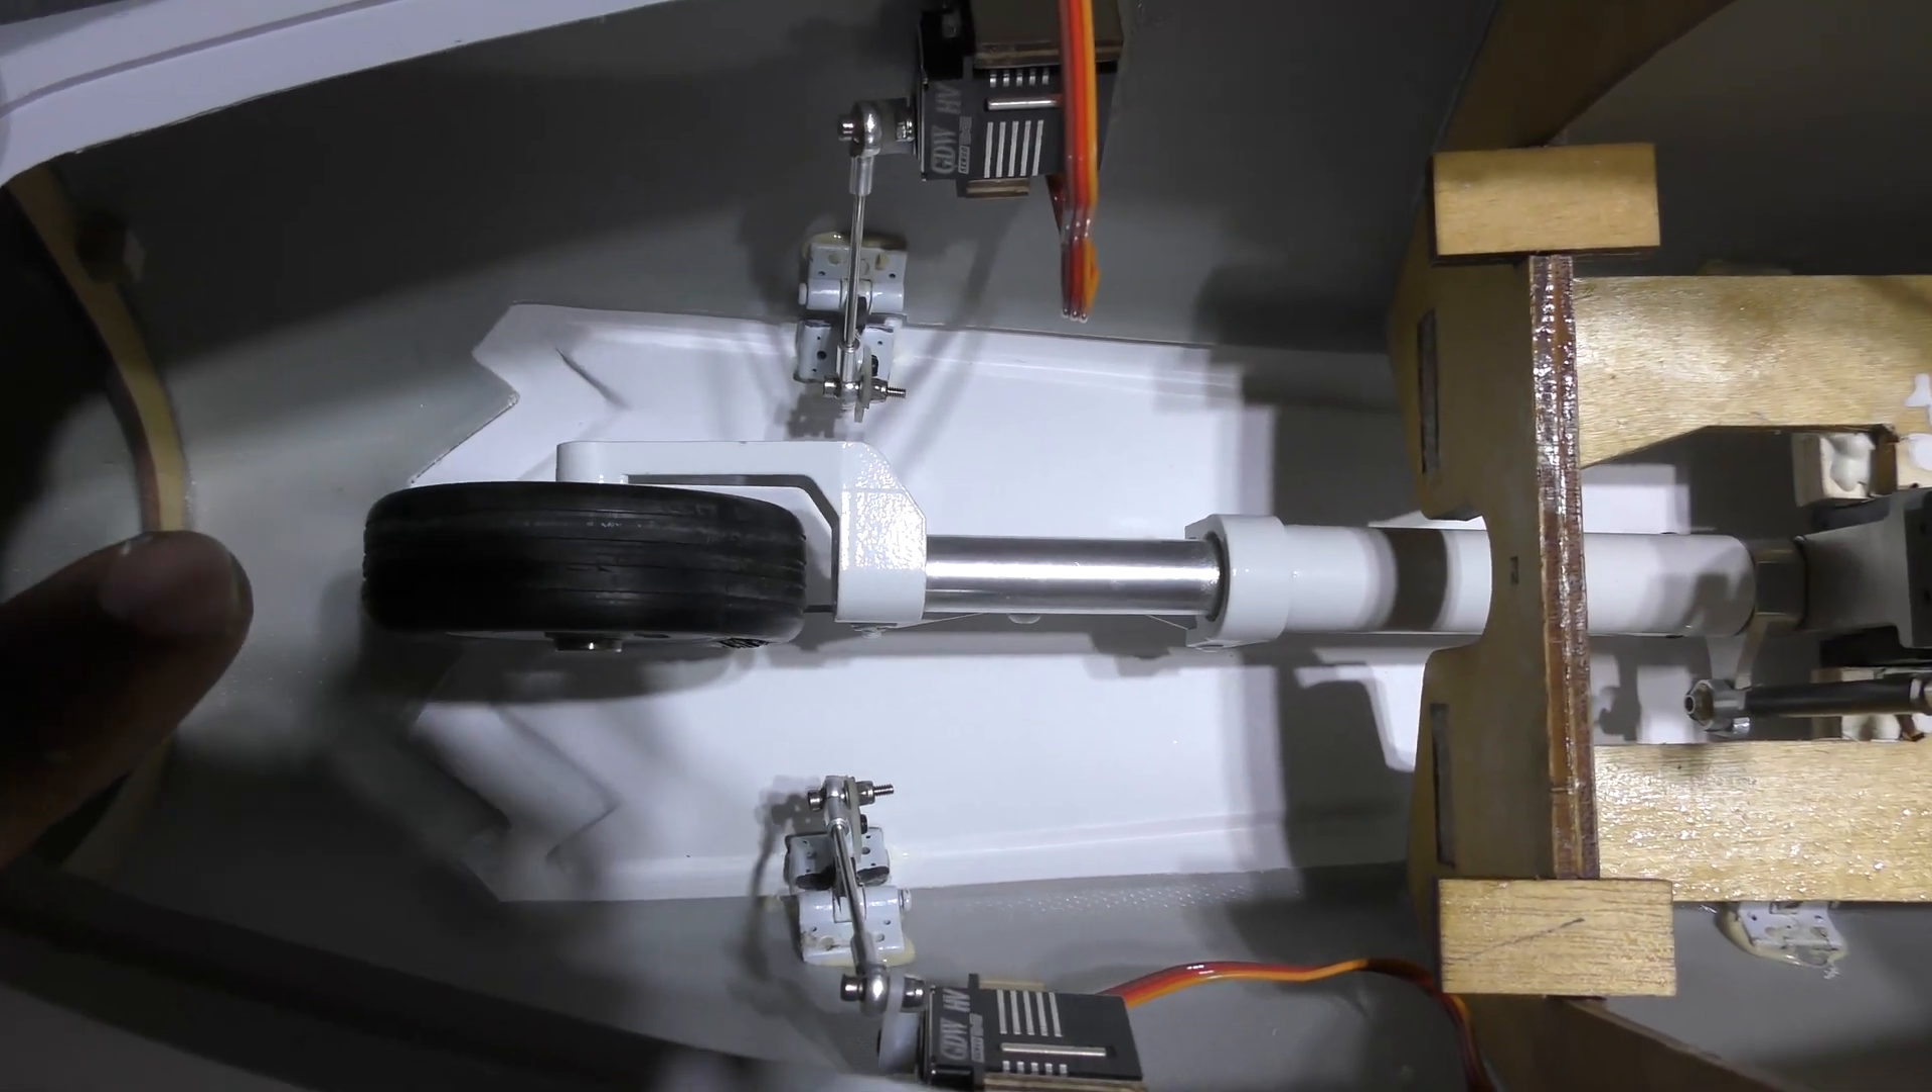We've got servos to open the gear doors we got rid of the air cylinders.